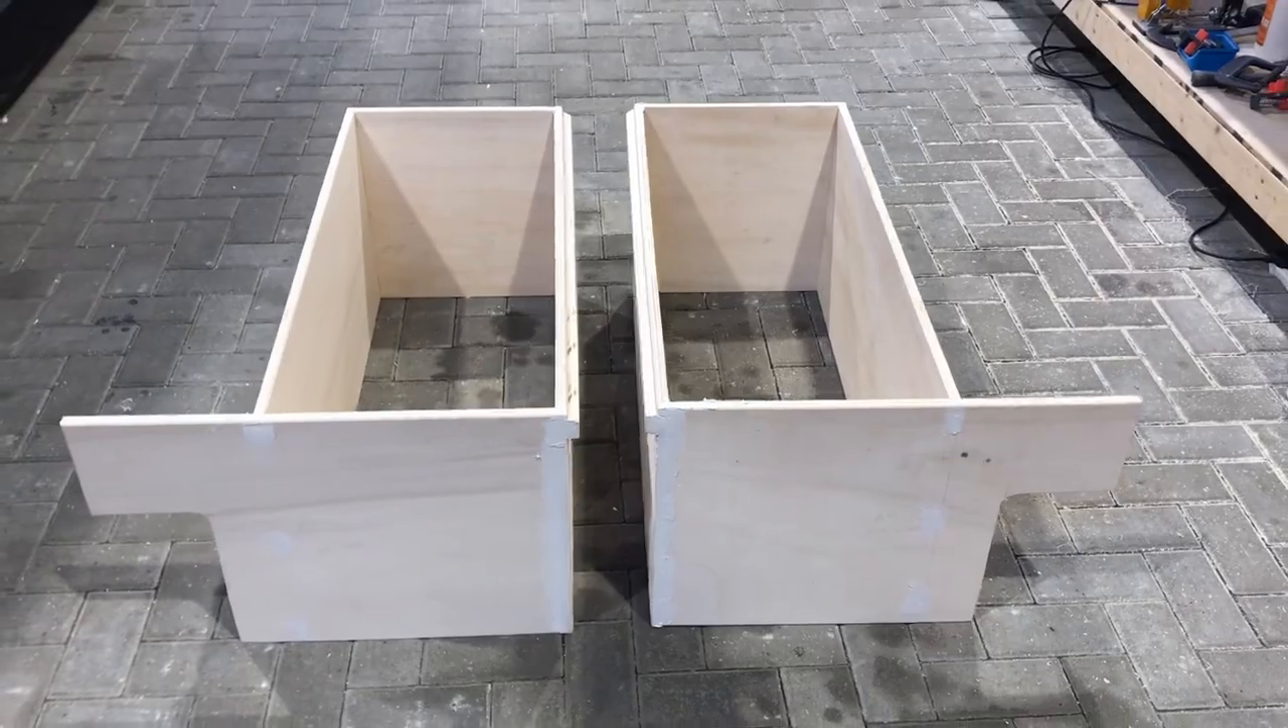So here's the first two boxes started to be assembled and we'll go and have a little dry fit inside the van and see how they look.